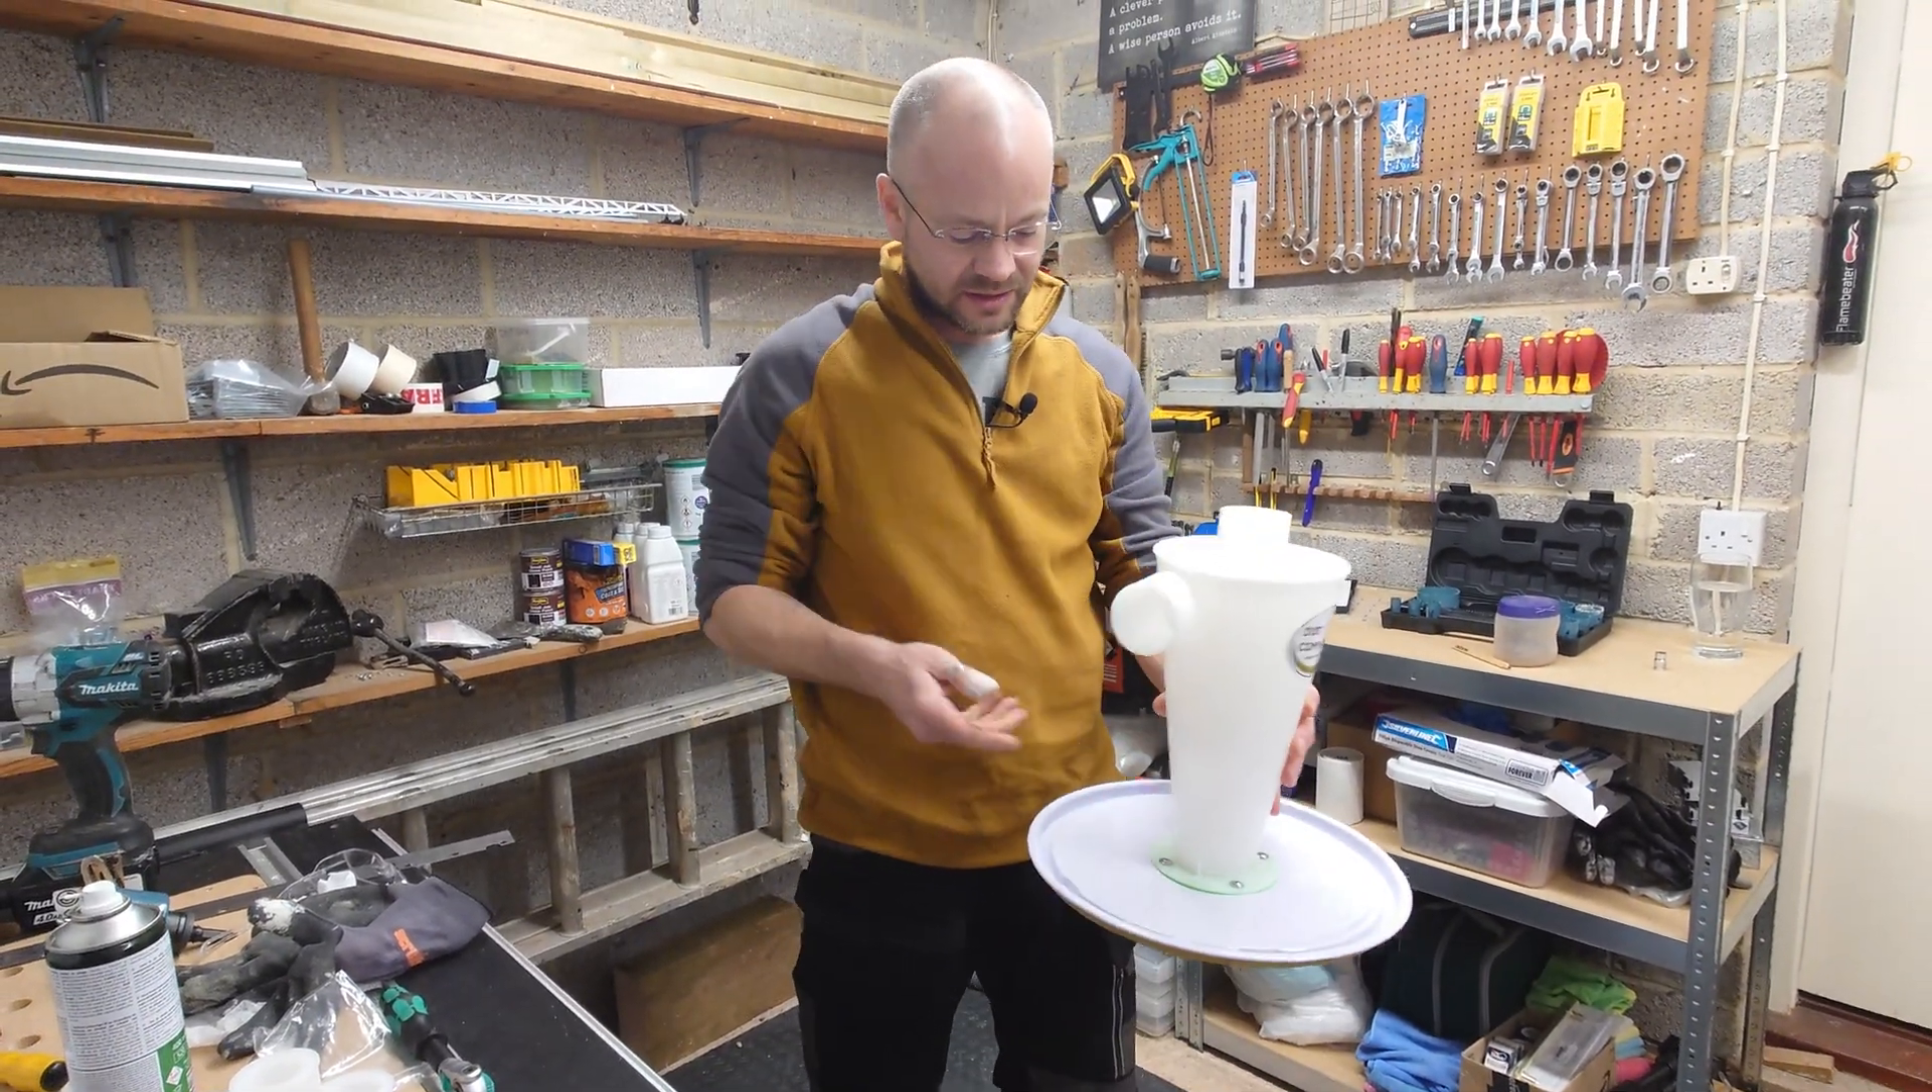So there we have the cyclone attached to the lid.